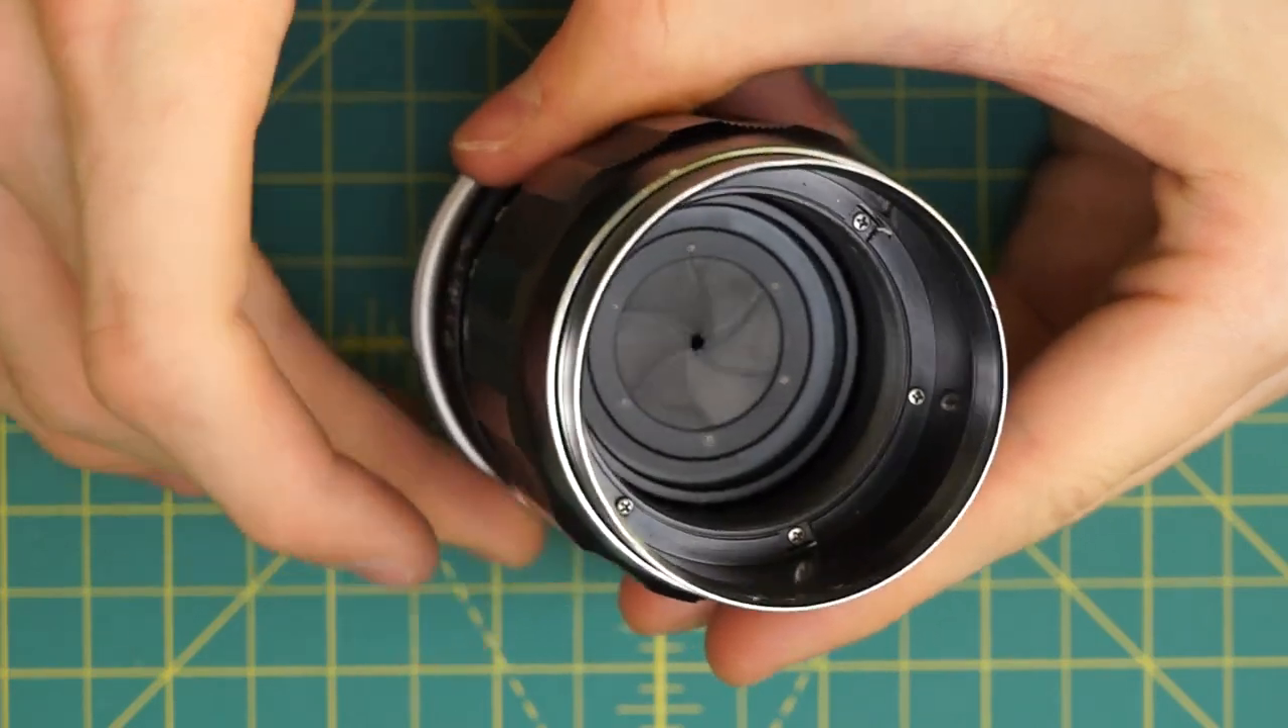But now you can see I have access to the front of the aperture blades.